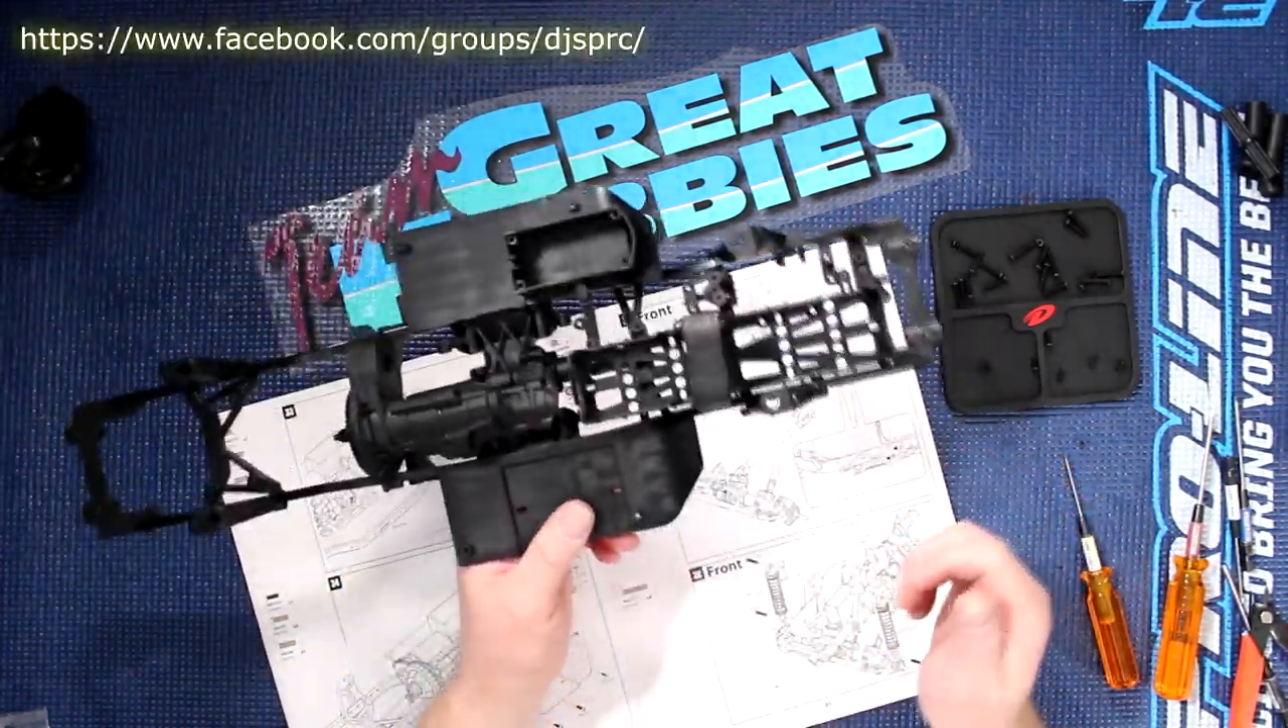Physically we have a chassis not a roller yet but it's coming.